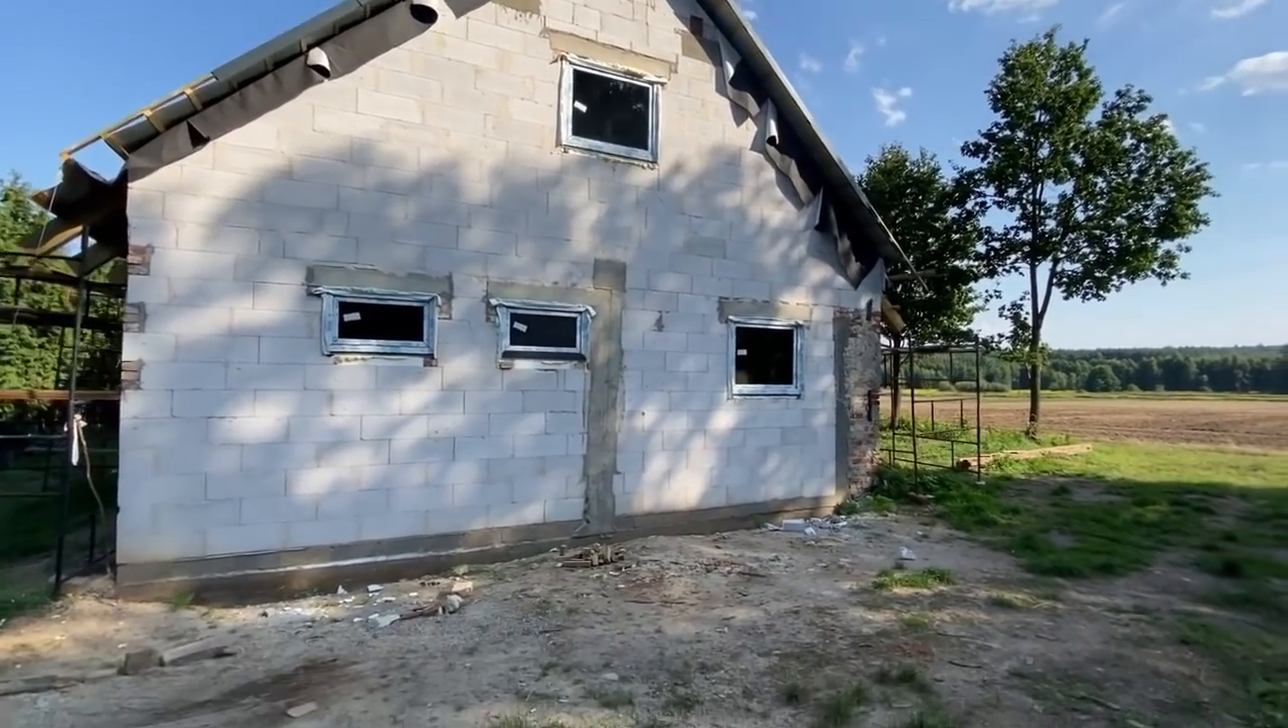I mamy okienka w szczycie wstawione, pięknie.